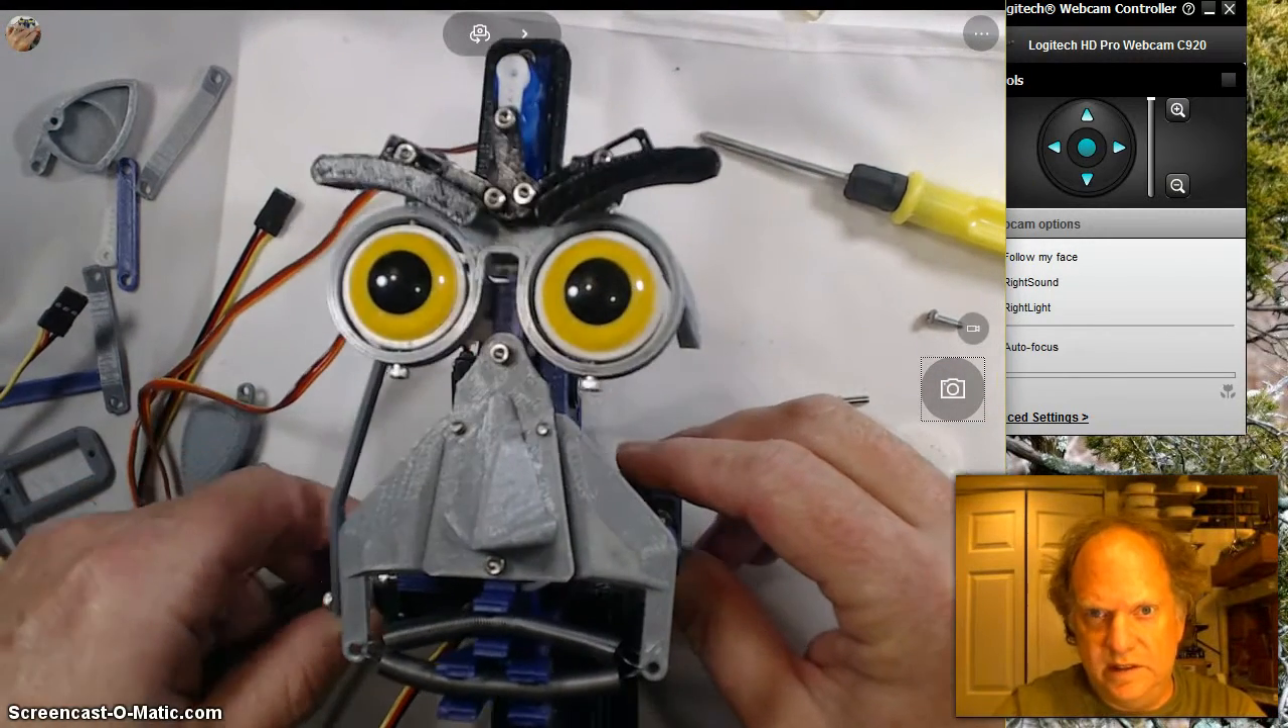Okay, so we've got the eyebrows nice and attached.